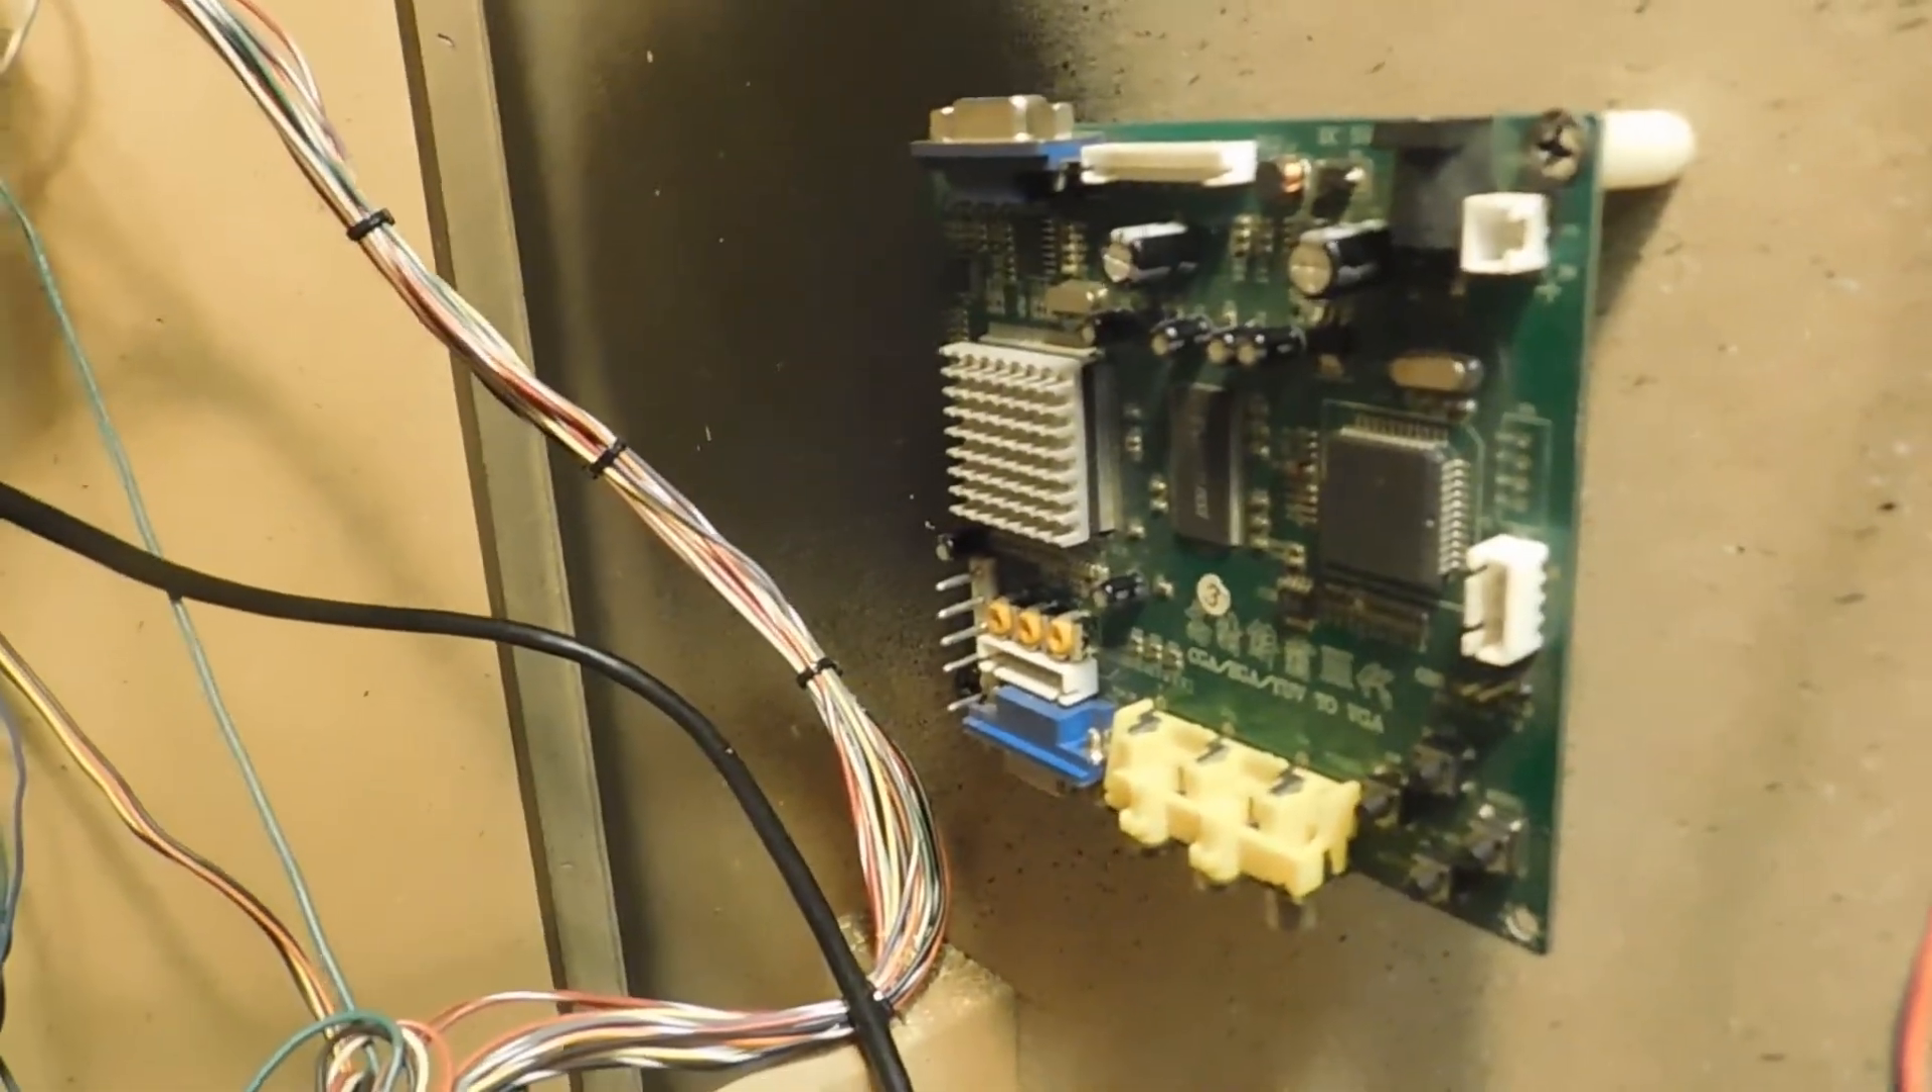Now I already have the converter board mounted to the game cabinet.